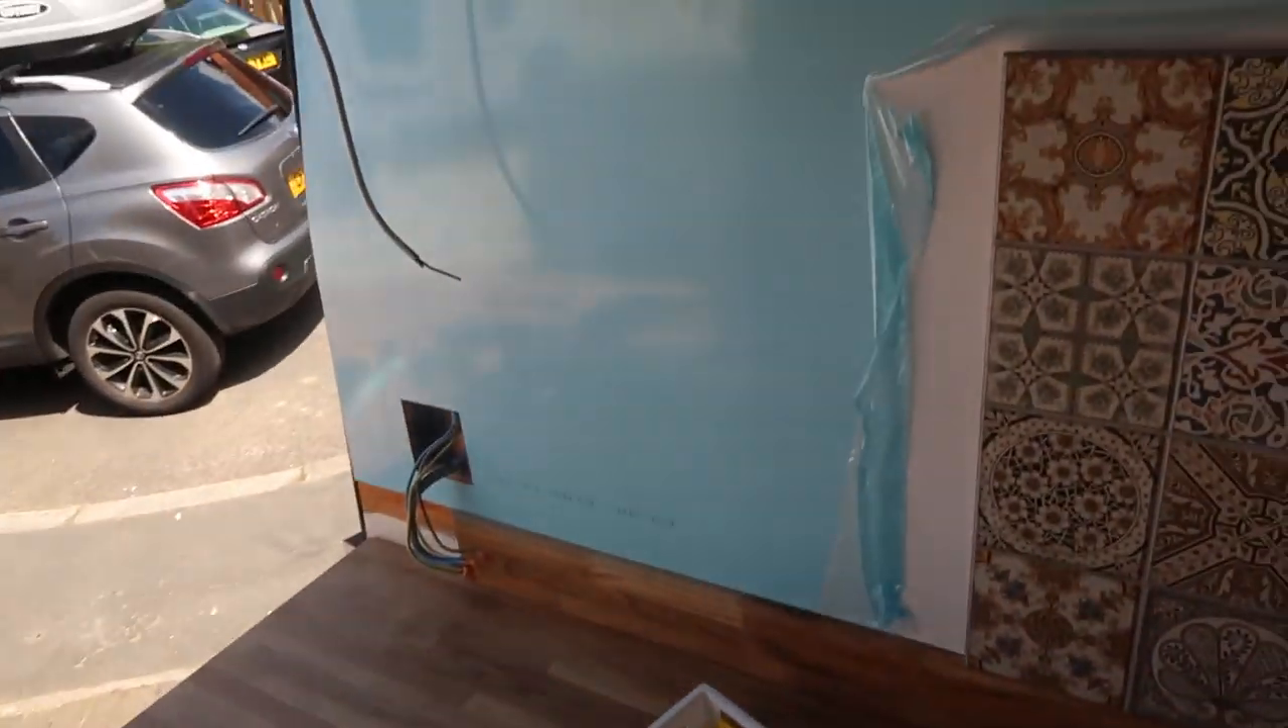So that is the tile stuck on and the splash back.